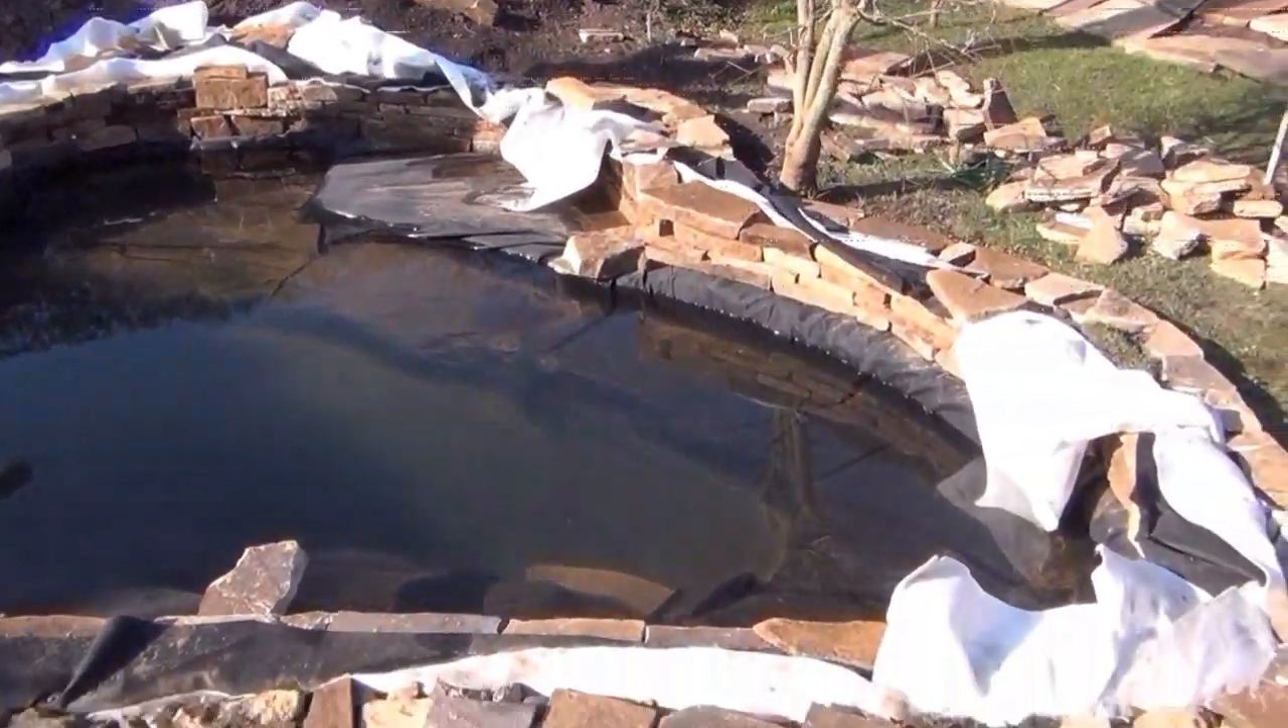We've pretty much got the internal wall built up.